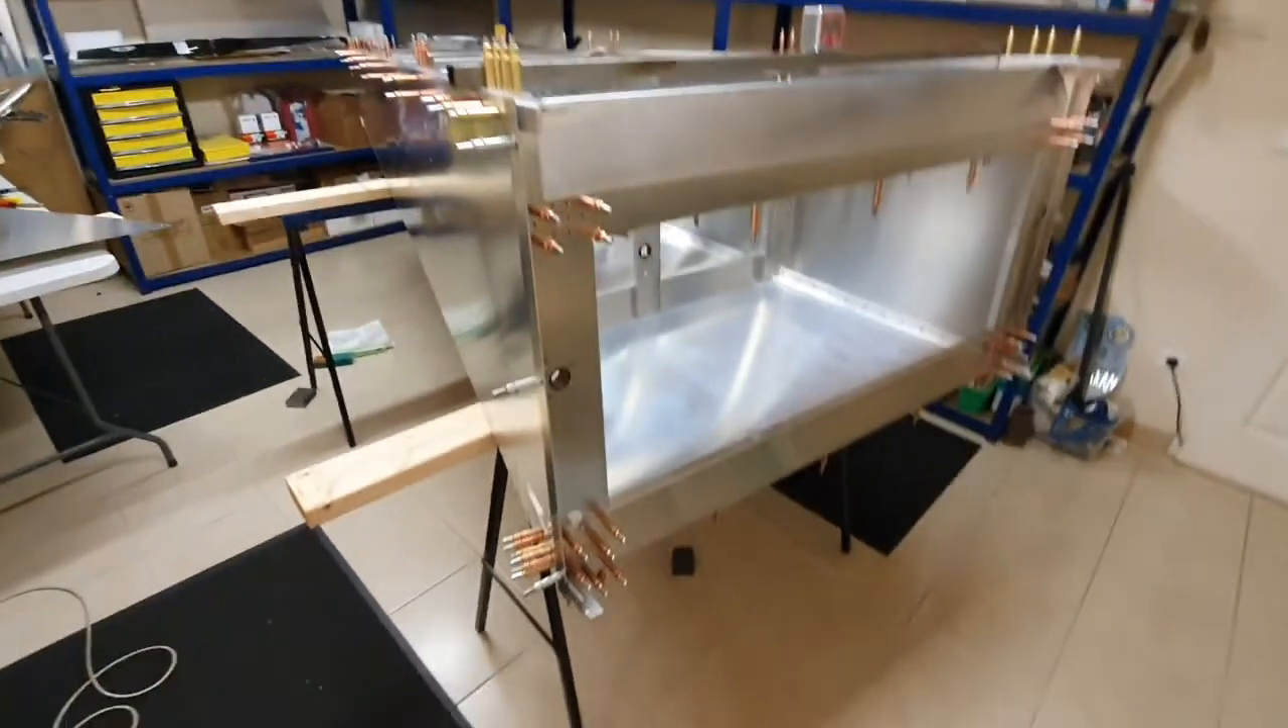Um i've reassembled the tail cone and uh it's ready to start riveting.